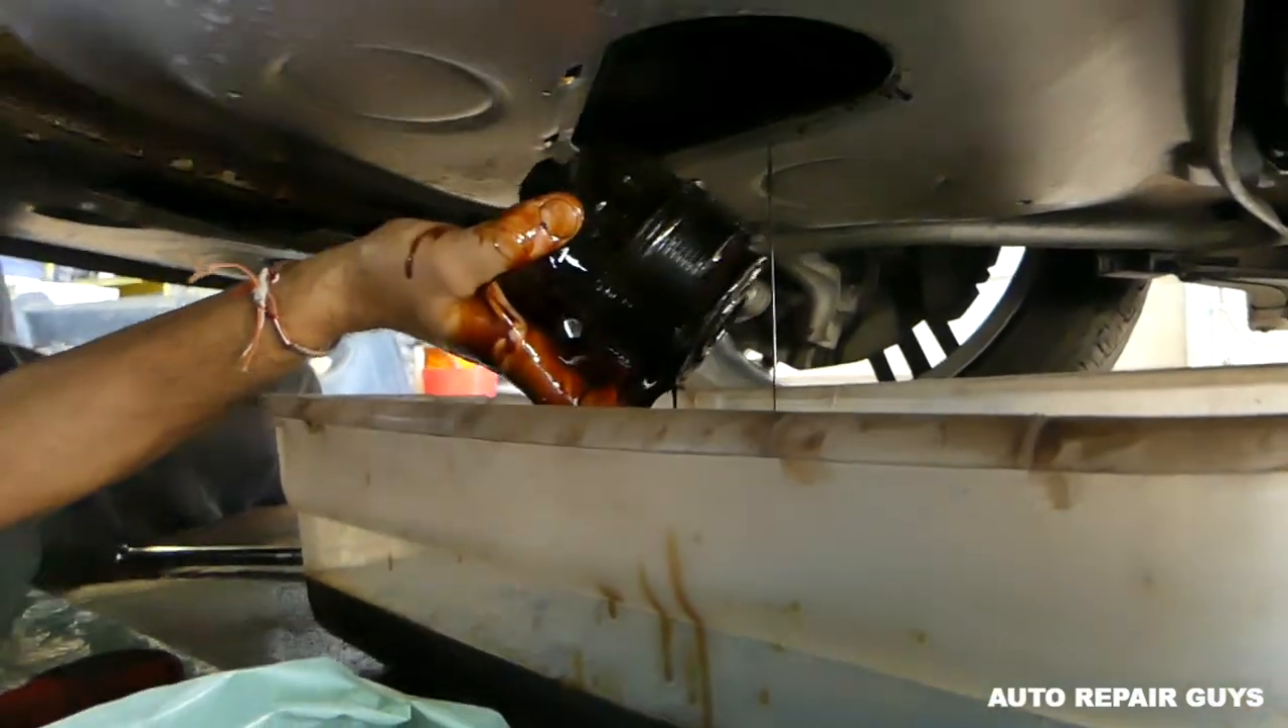The oil filter is out of there now.